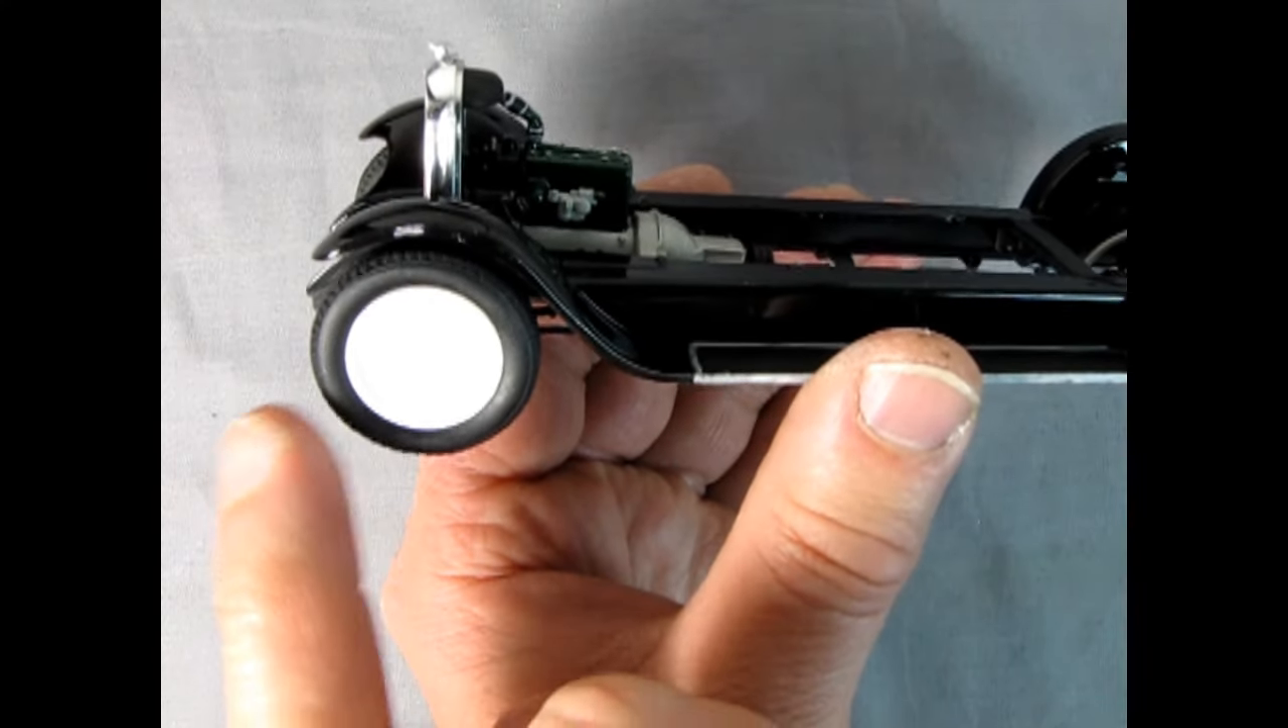I also have popped the wheels into place on the axle hubs.